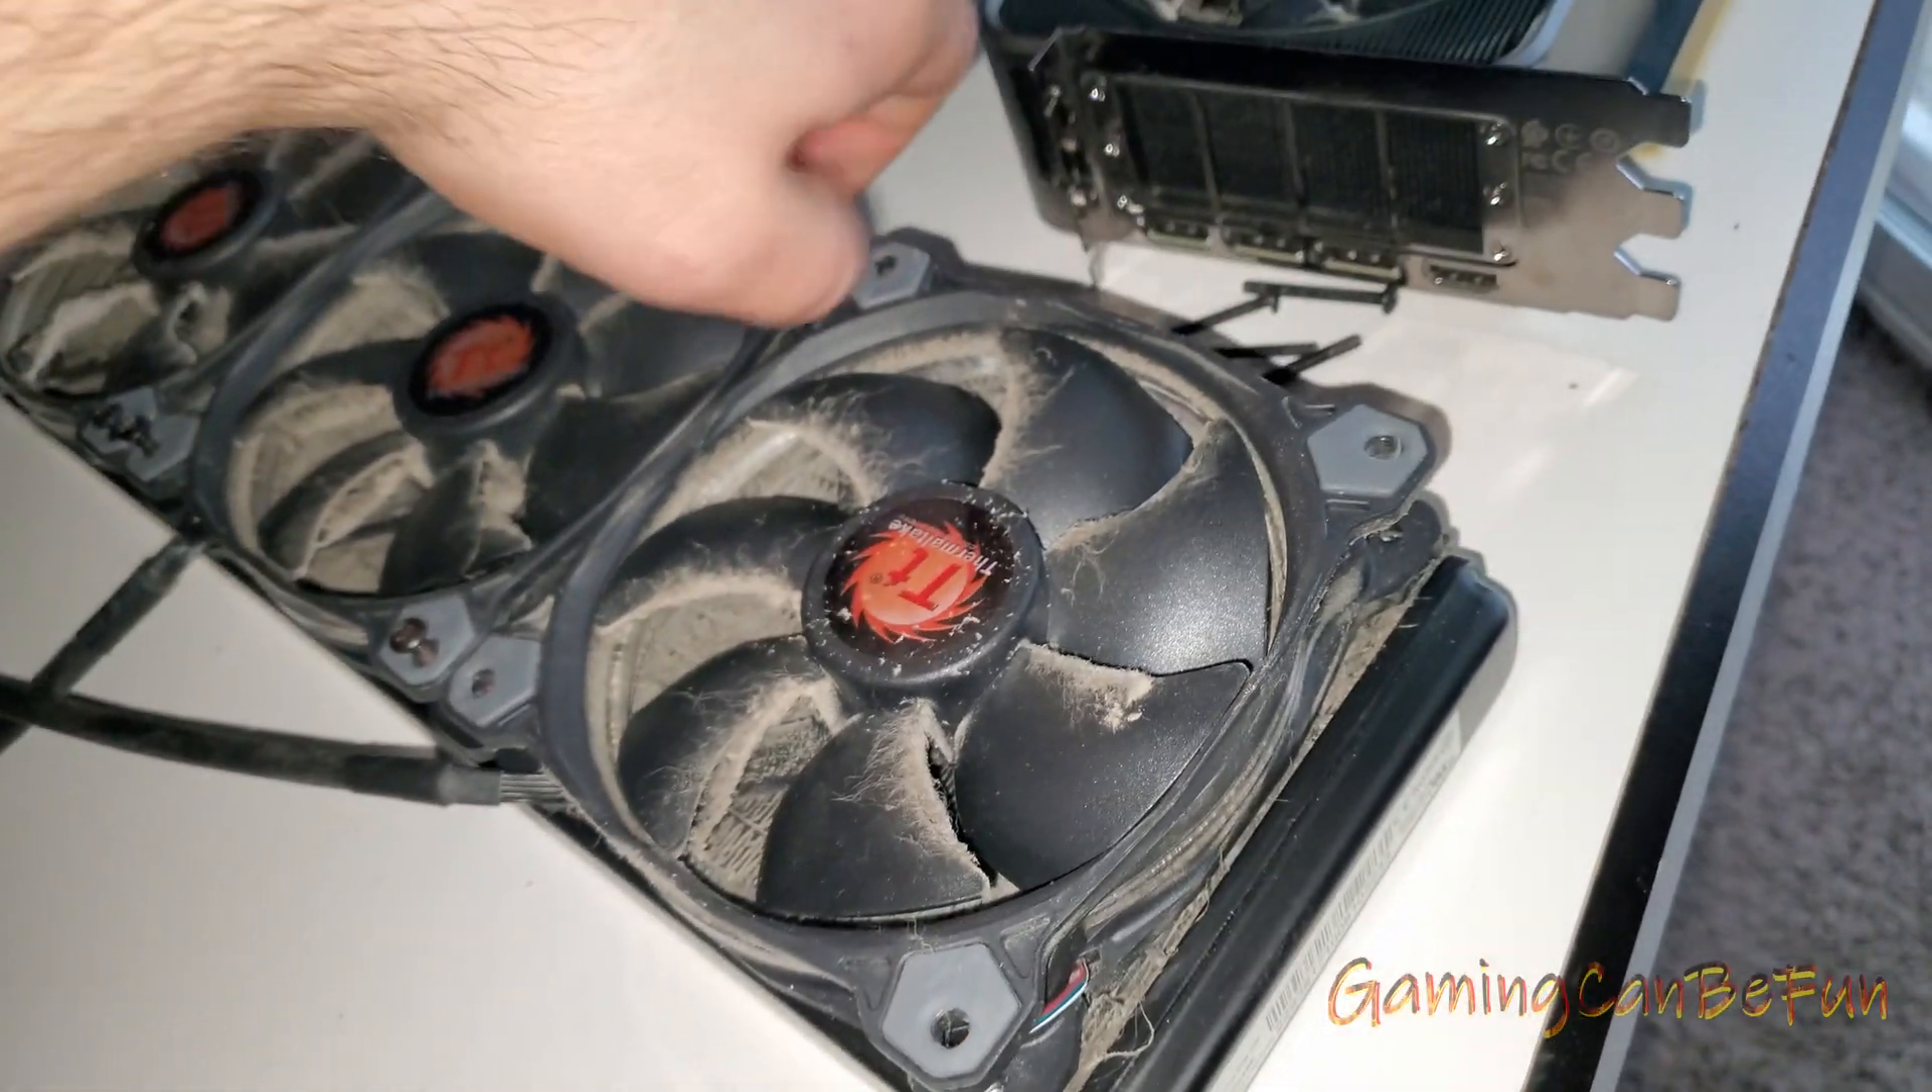I took the liquid CPU cooler radiator out now I got to remove the fans.